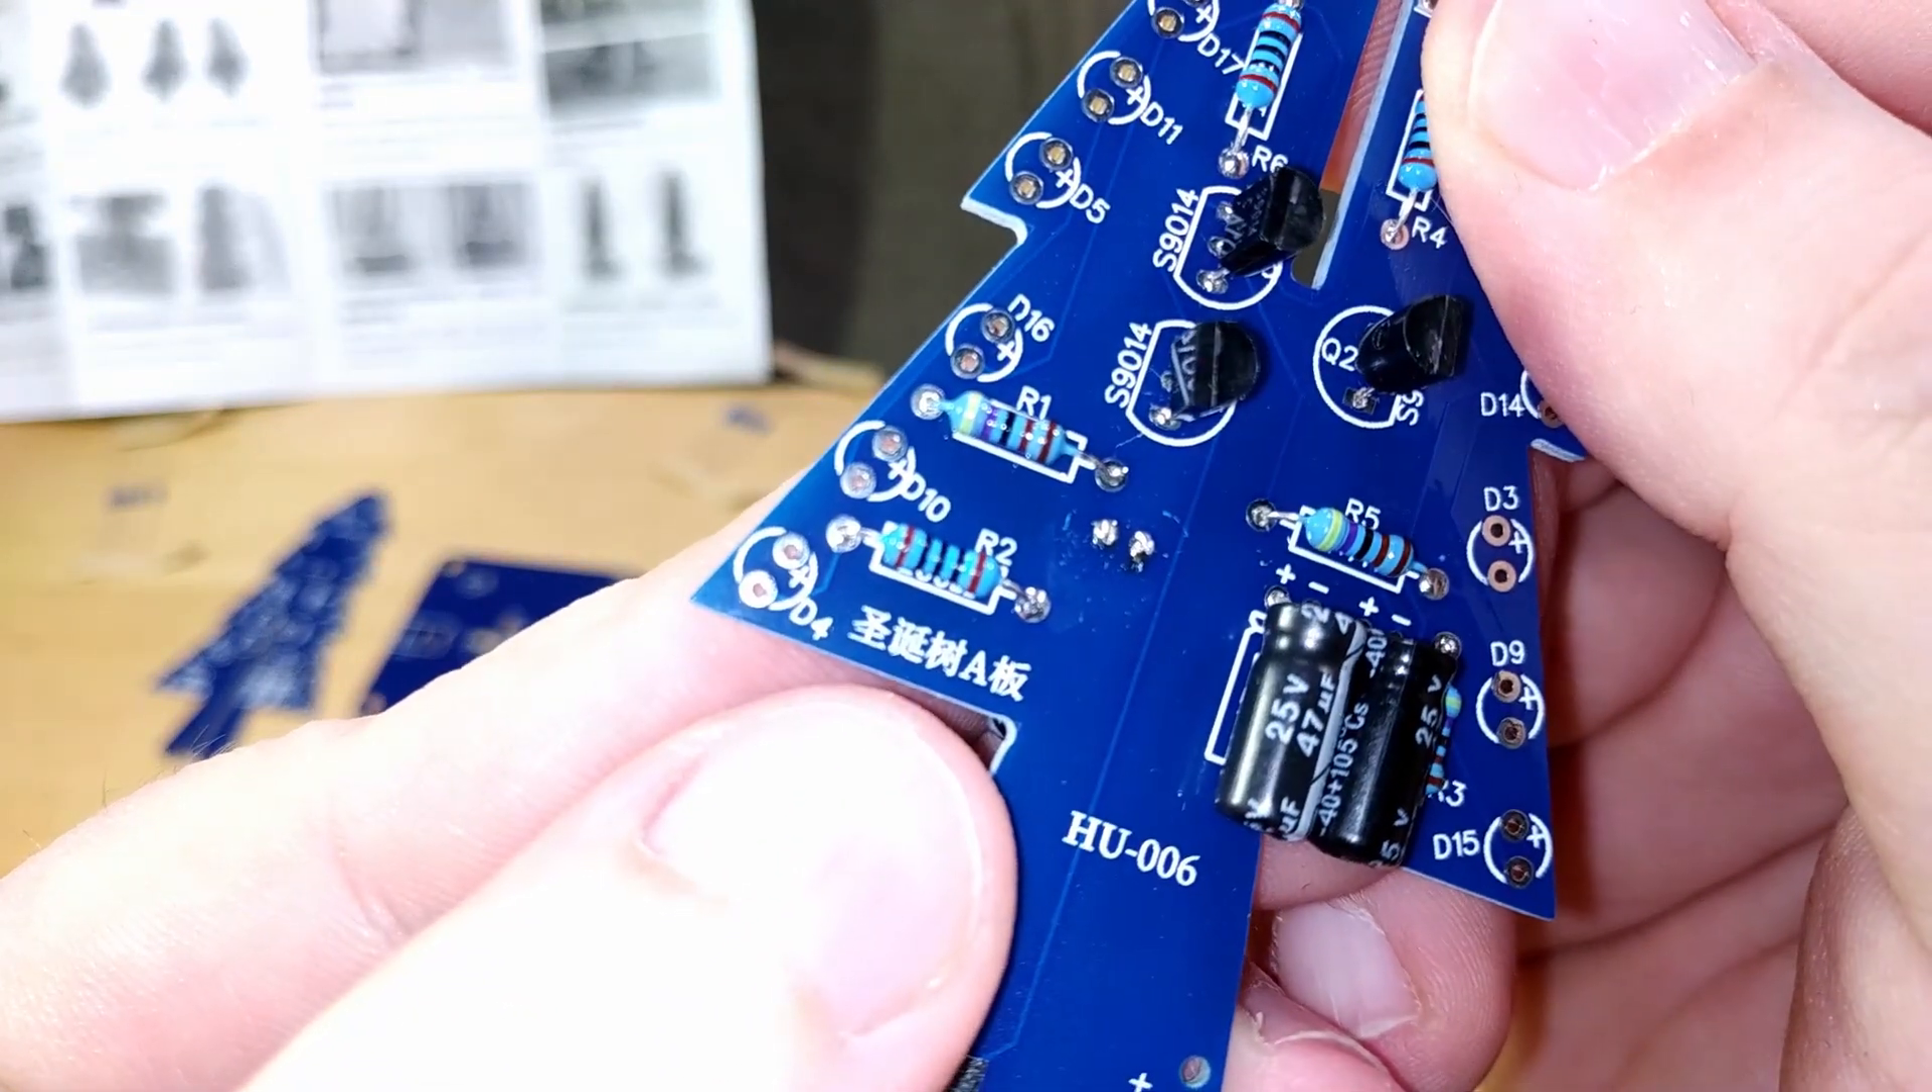Теперь осталось установить светодиоды по периметру.